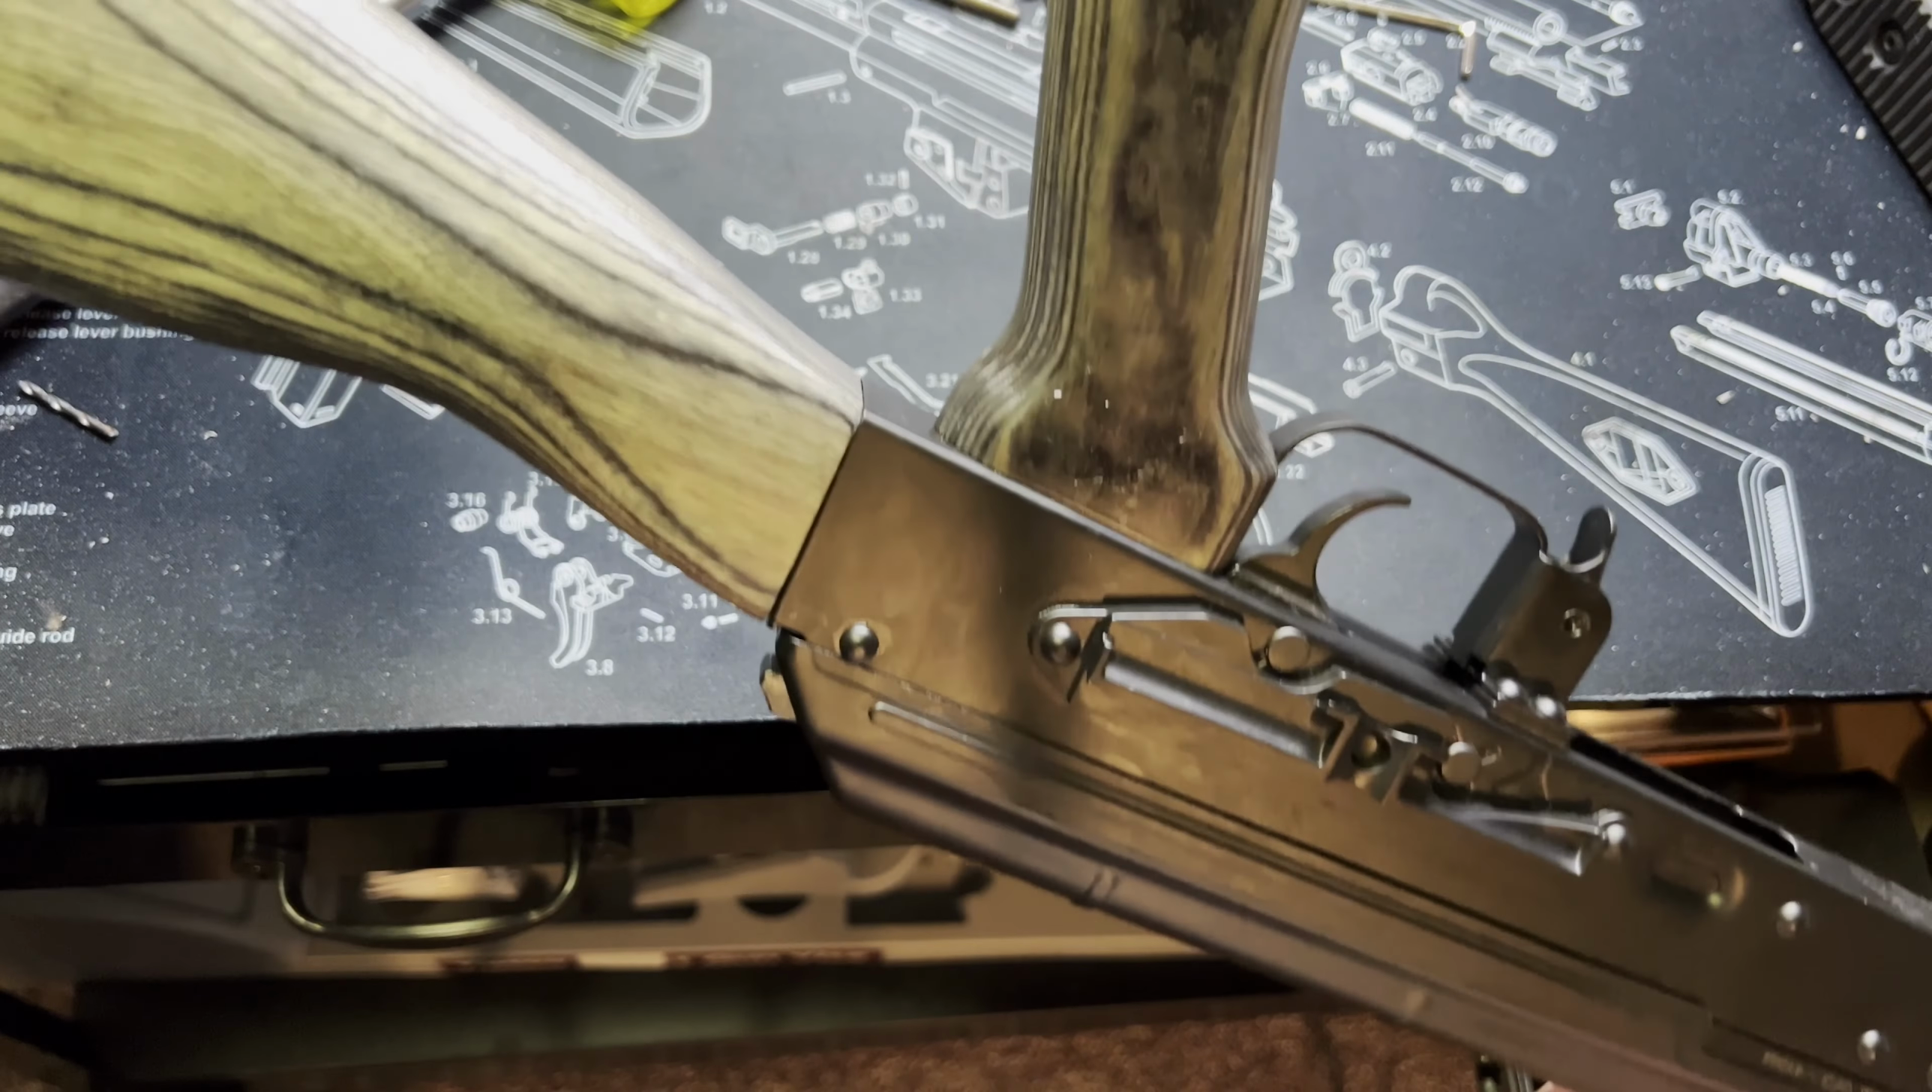Now we got ourselves a new looking AK and it looks absolutely gorgeous especially with this new wood on there.